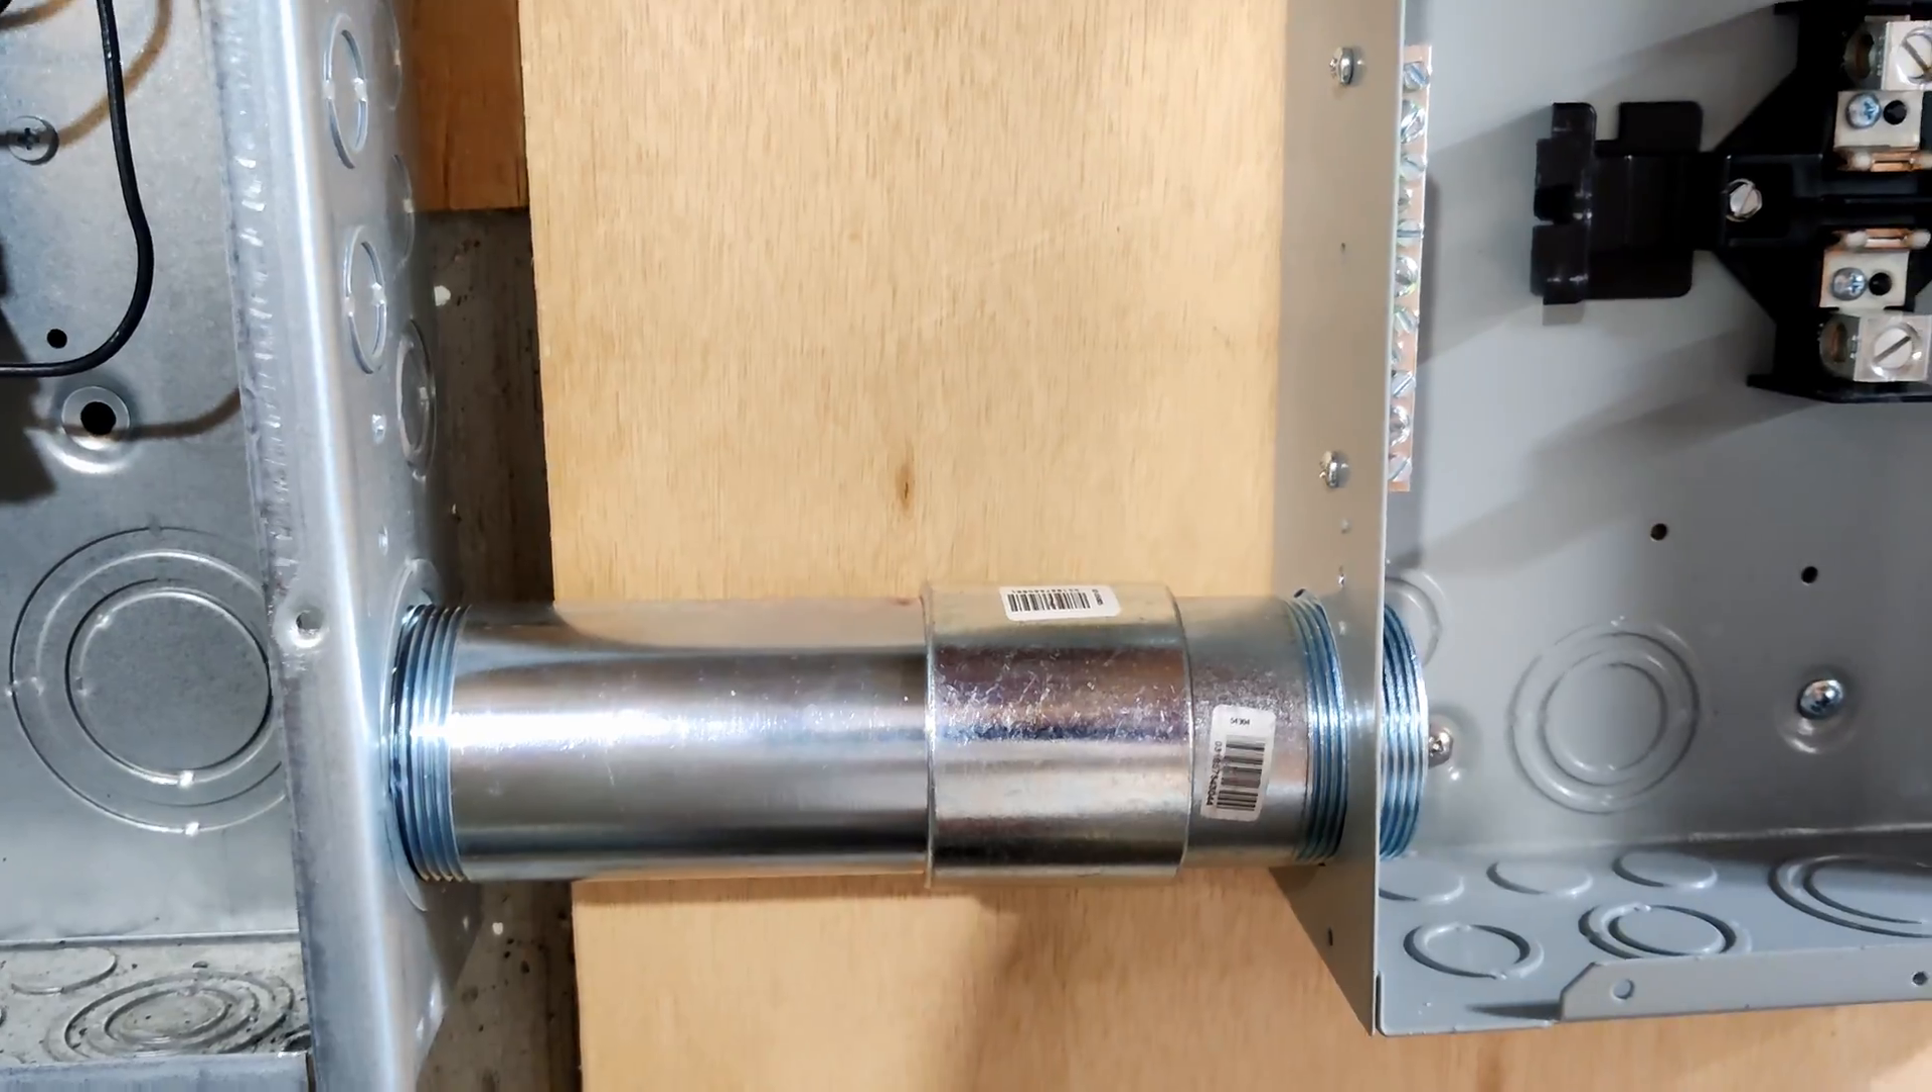But I did manage to get the boxes tied together with the conduit chase nipple here. And it went up to two inch here.